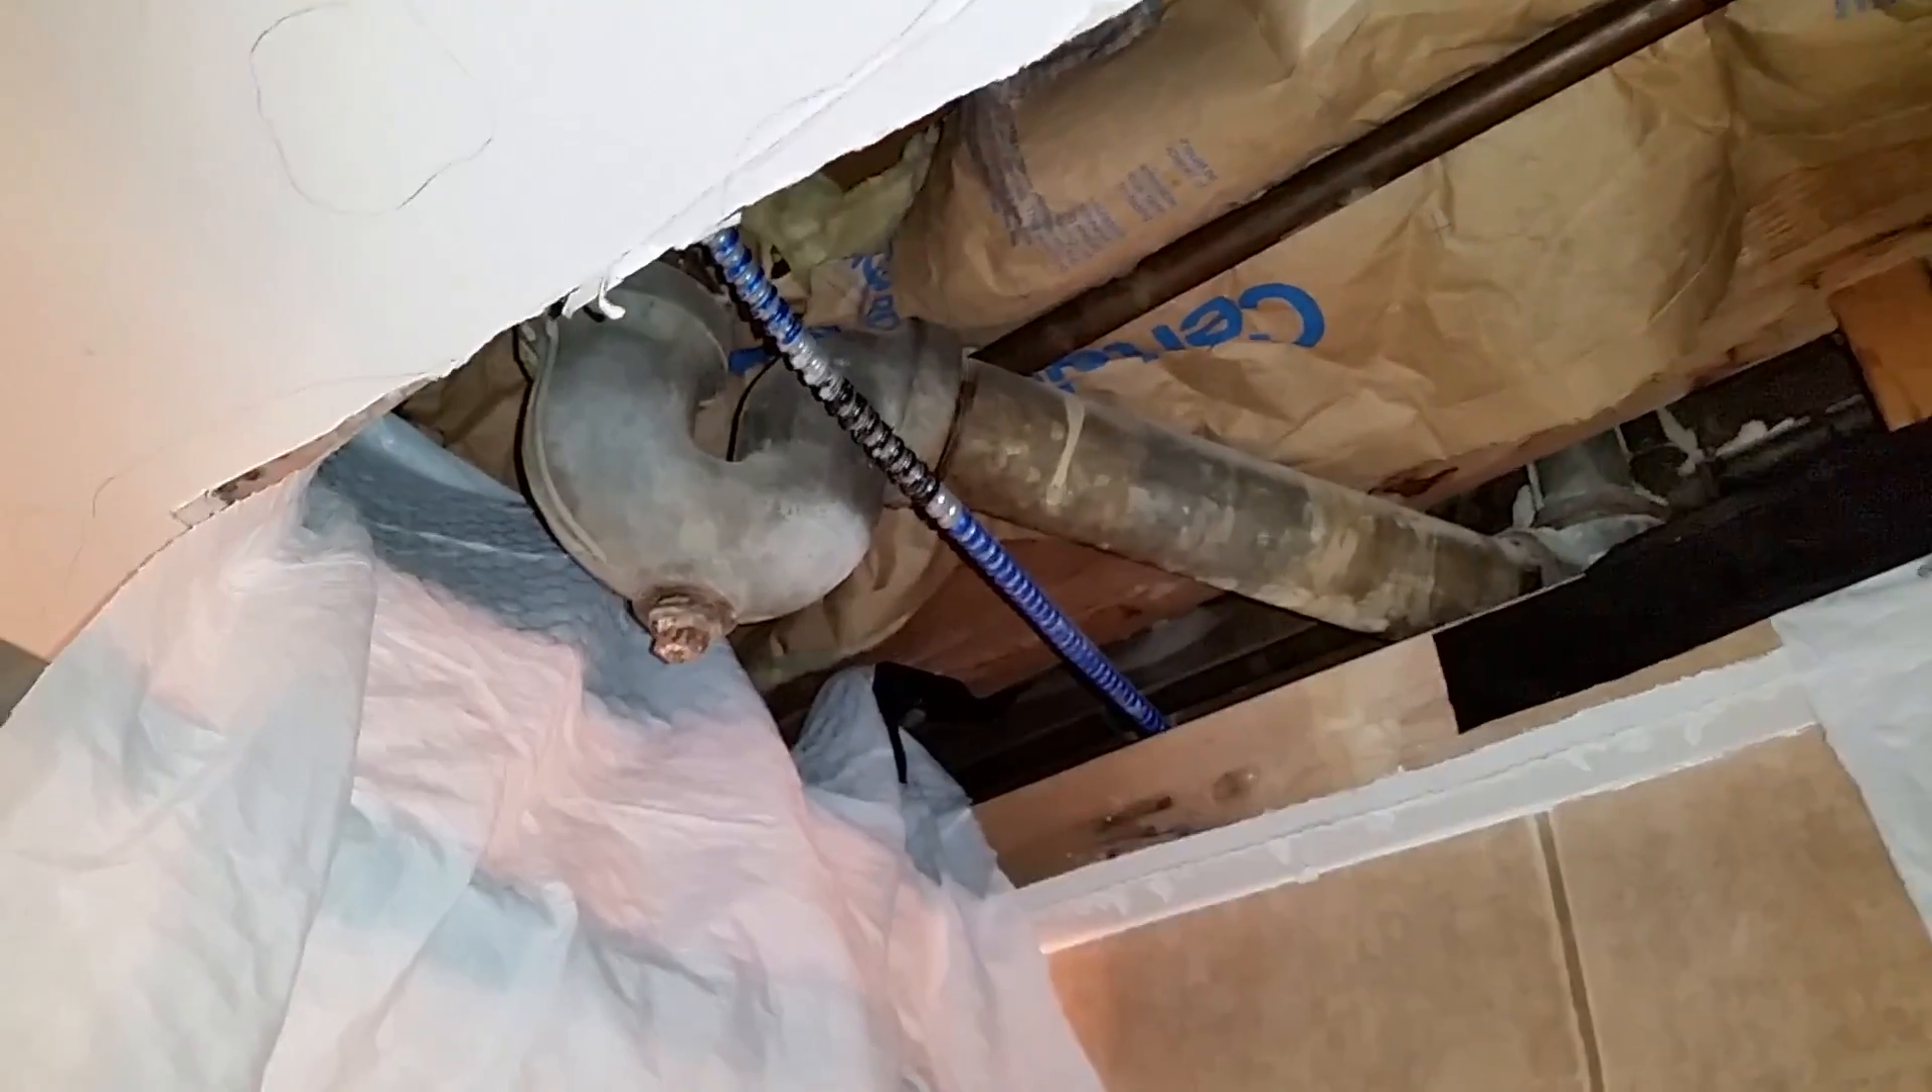All right guys I peeled back the sheetrock I took the sheetrock off and I started in the area where the drain was and I found water damage from the sheetrock.